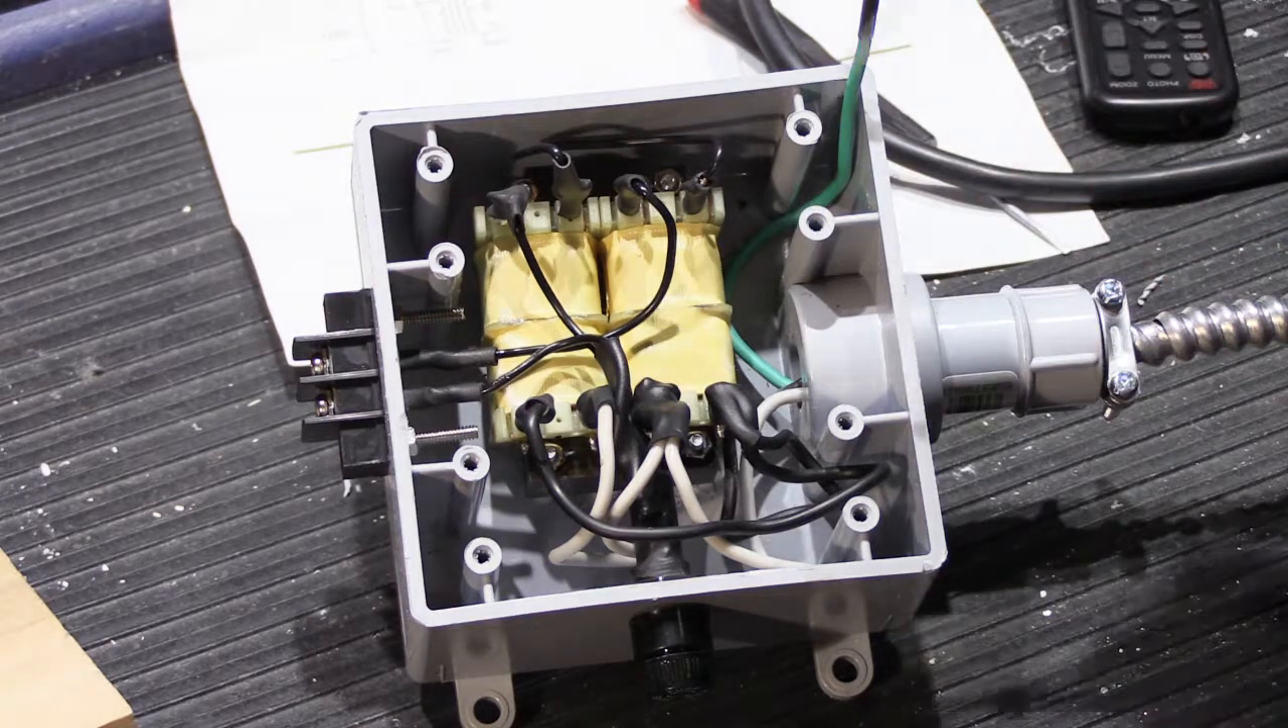So I have finished the internal wiring of our replacement transformer.